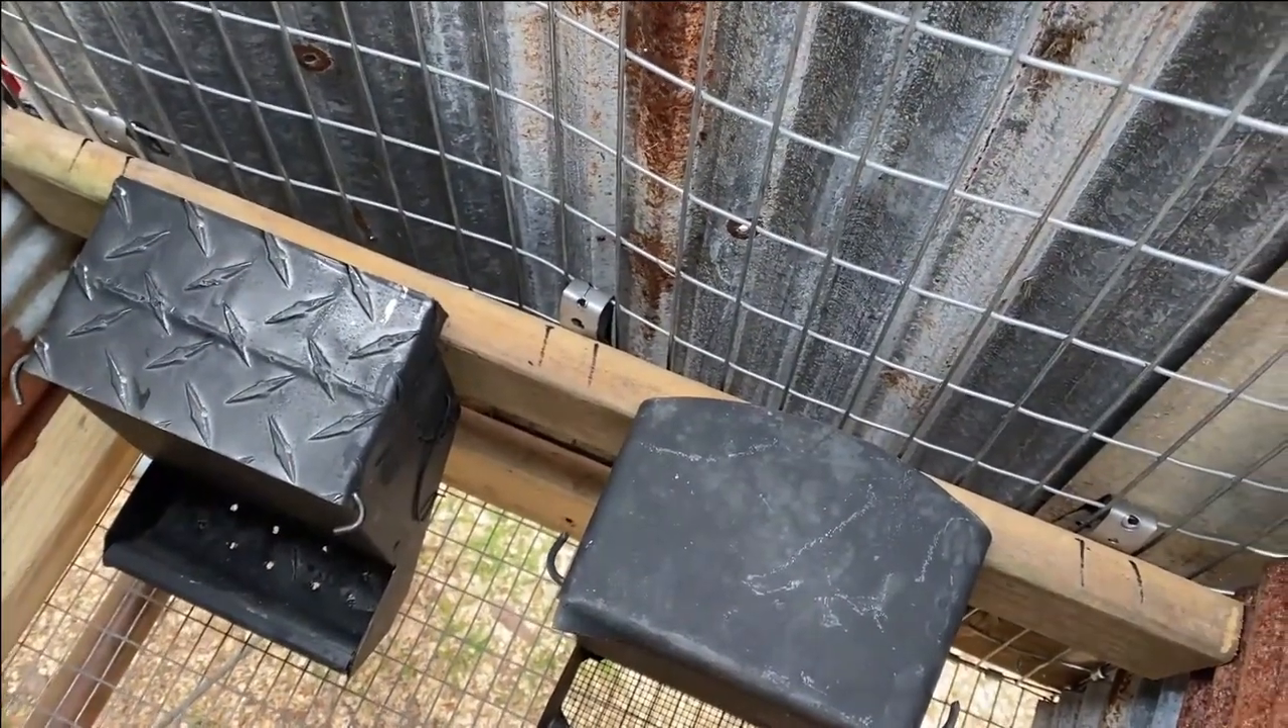All right, the feeders are installed.